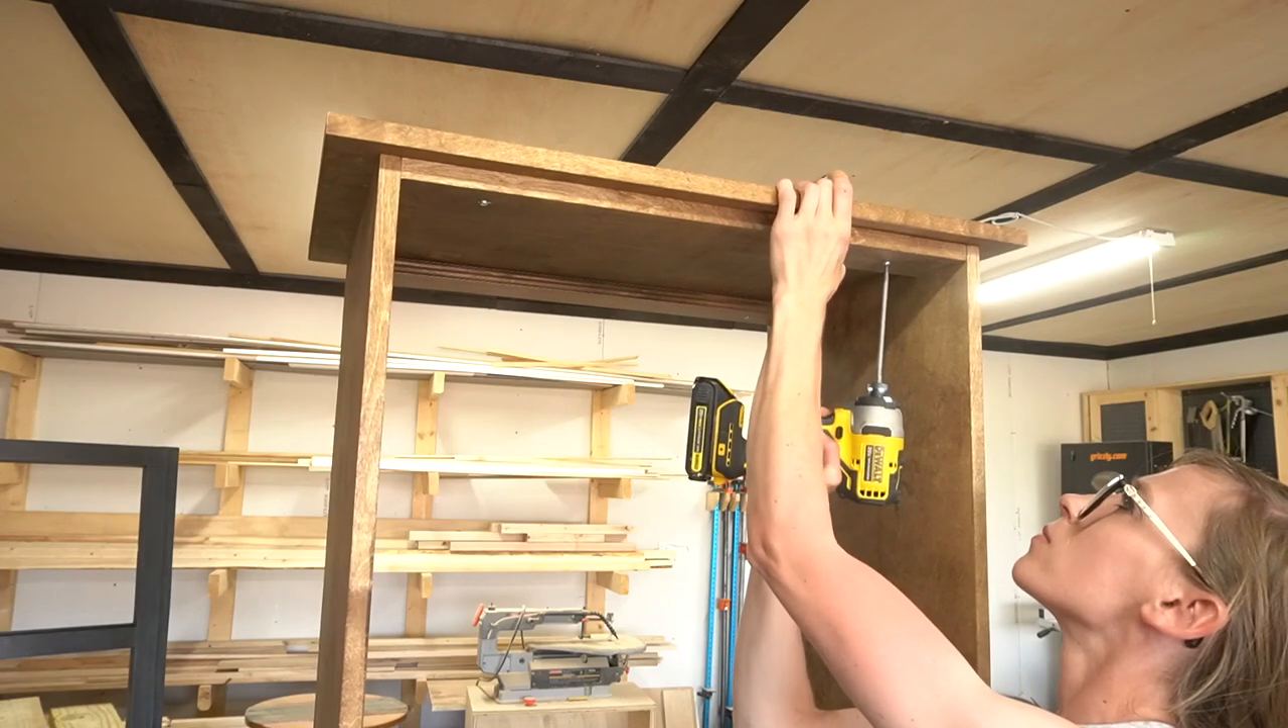Now all that's left is adding the back and the shelves.